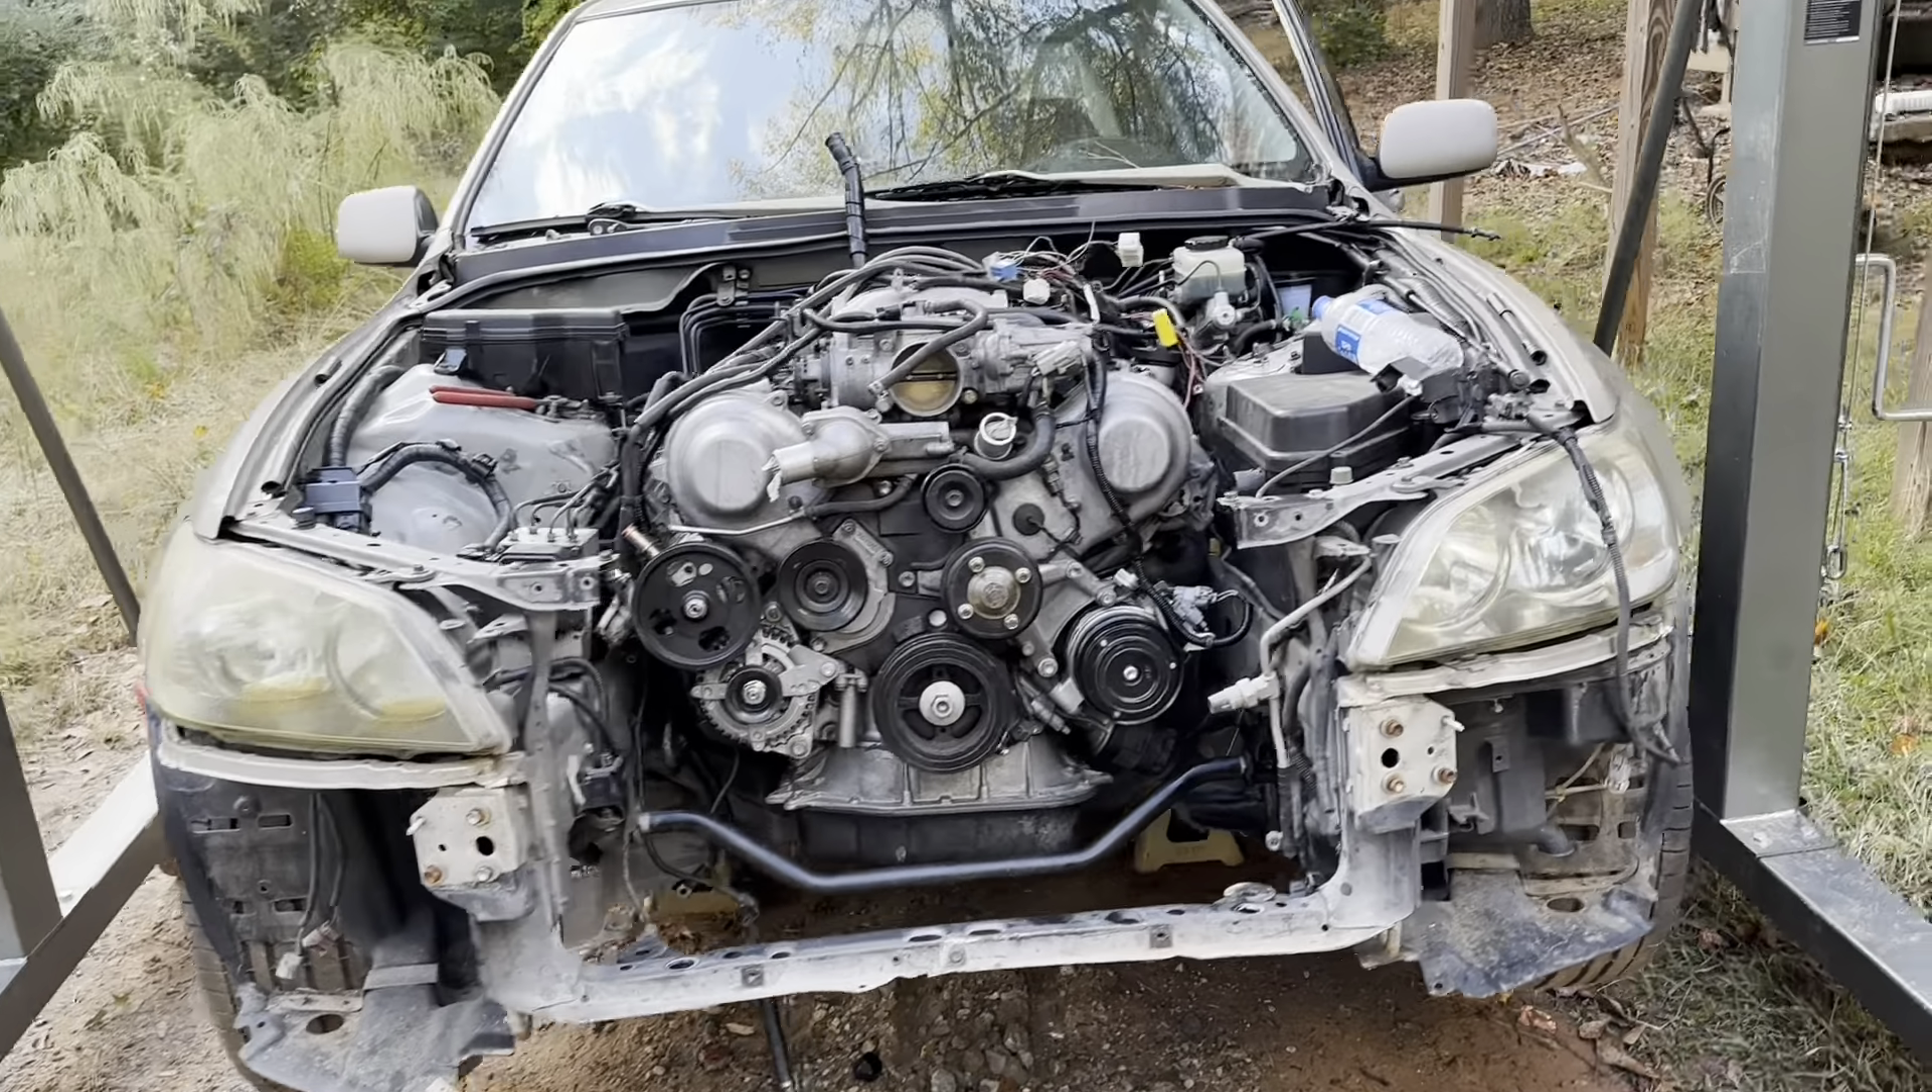Um, but, motor's in there. And, it's a tight fit.